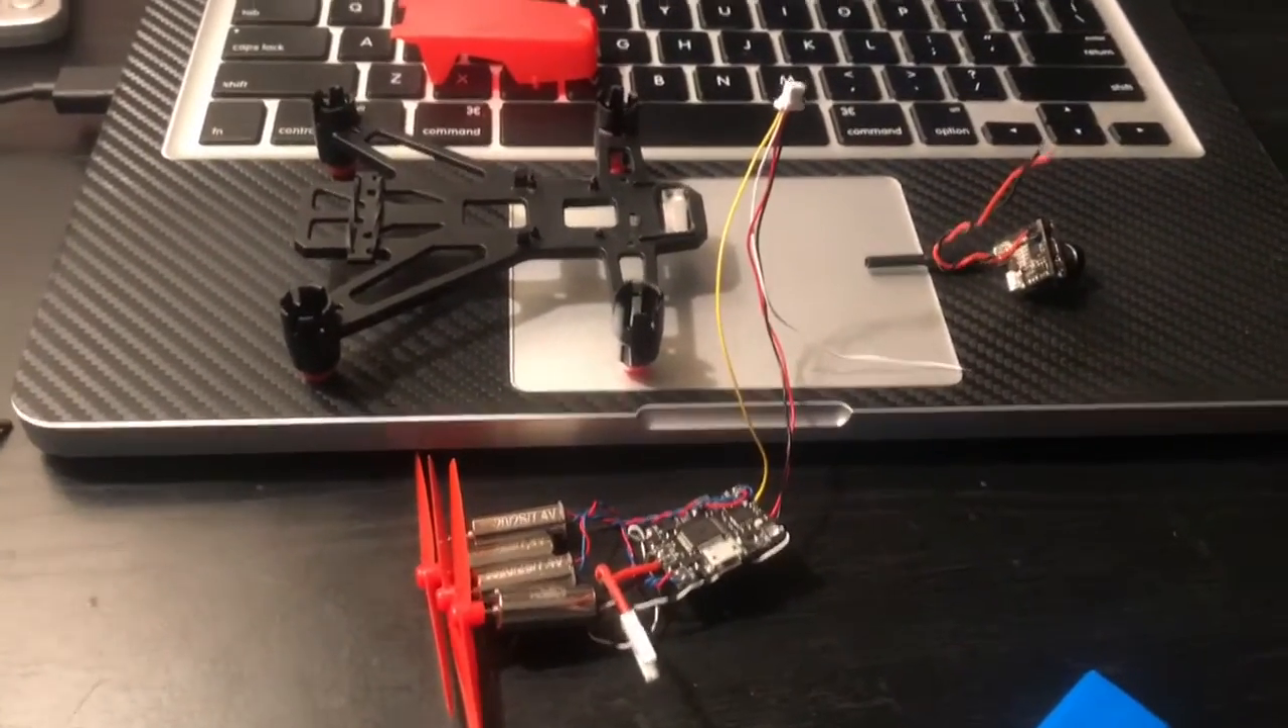As you can see I've gone ahead and removed everything from the frame itself.